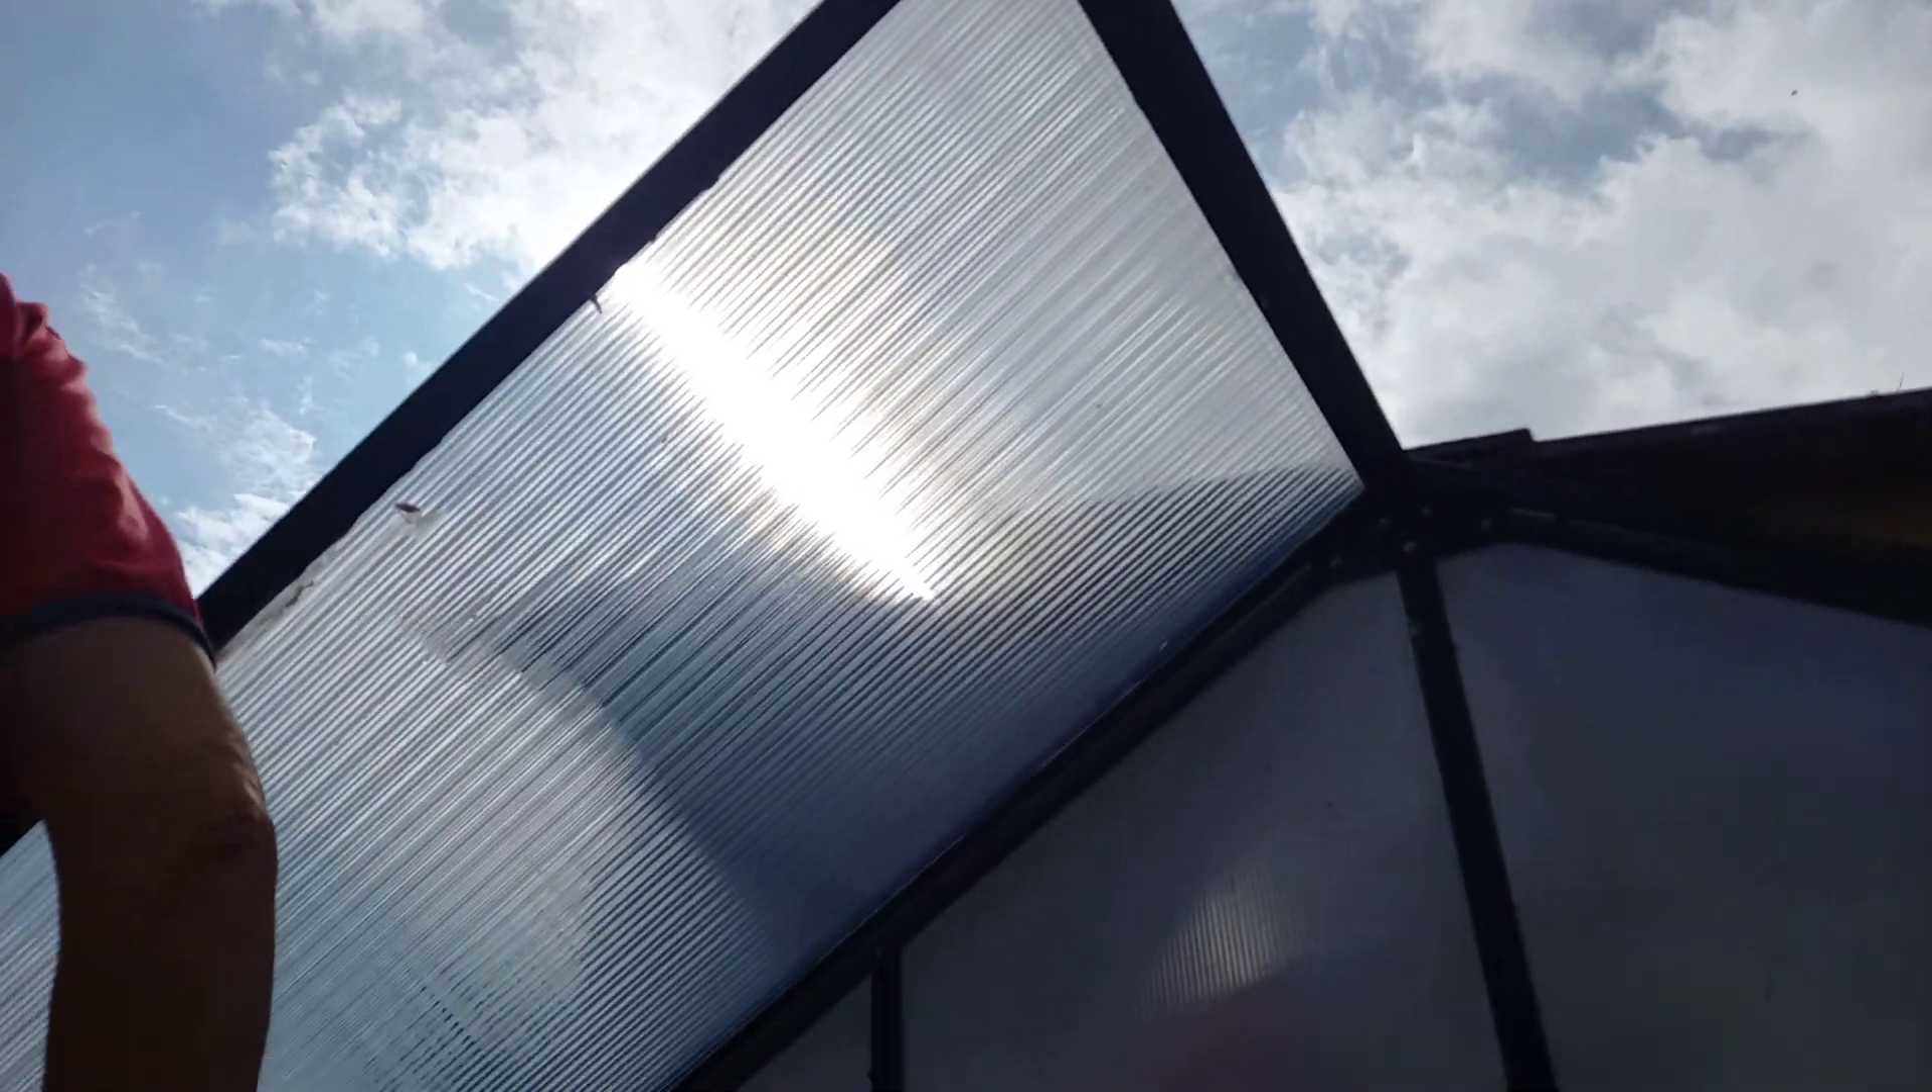Donc là, la première plaque, elle est posée.